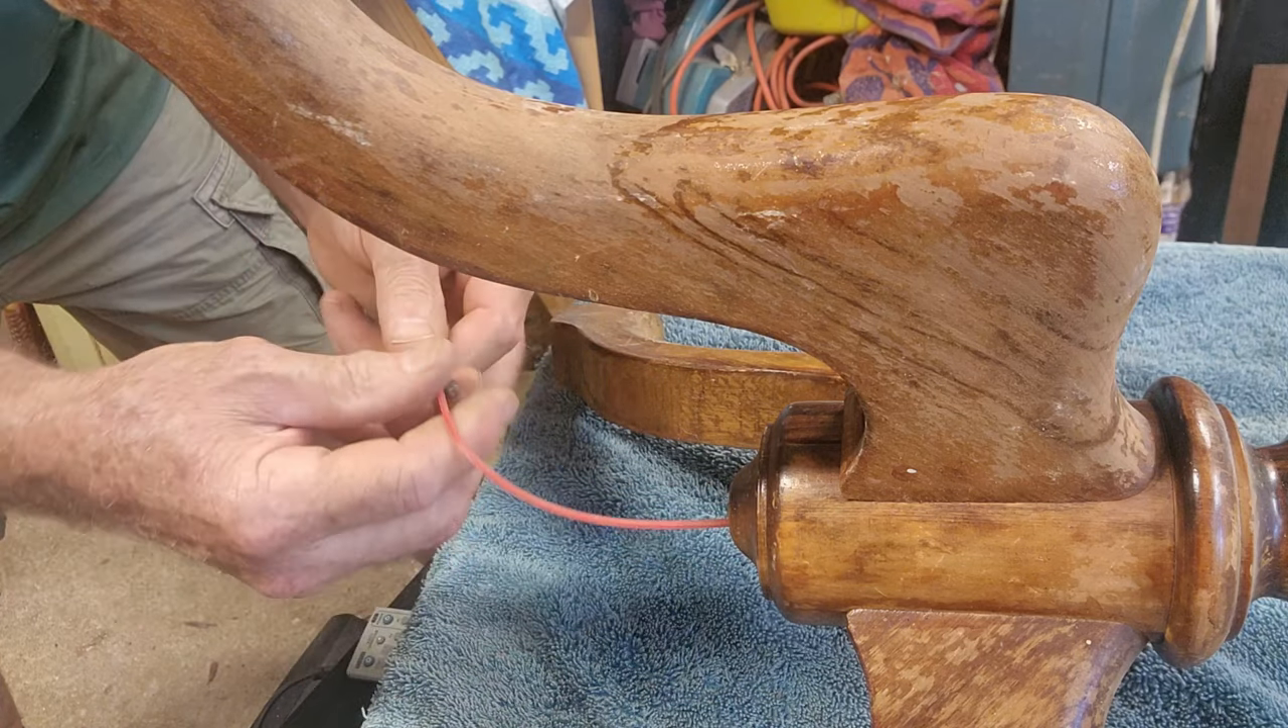Where all these timber pieces join it's not exactly a smooth transition.